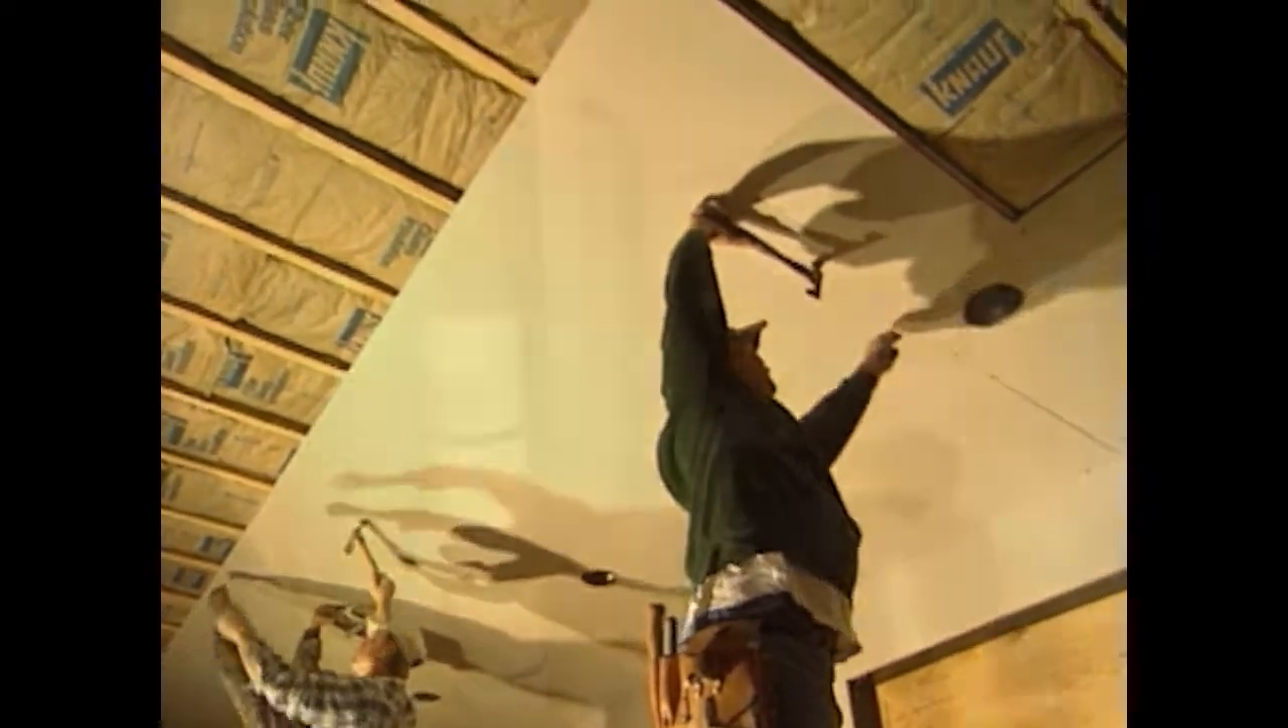Now, about a week ago, our insulation contractor was out to install the insulation in the walls and the ceiling, and that was followed by the drywall hangers.